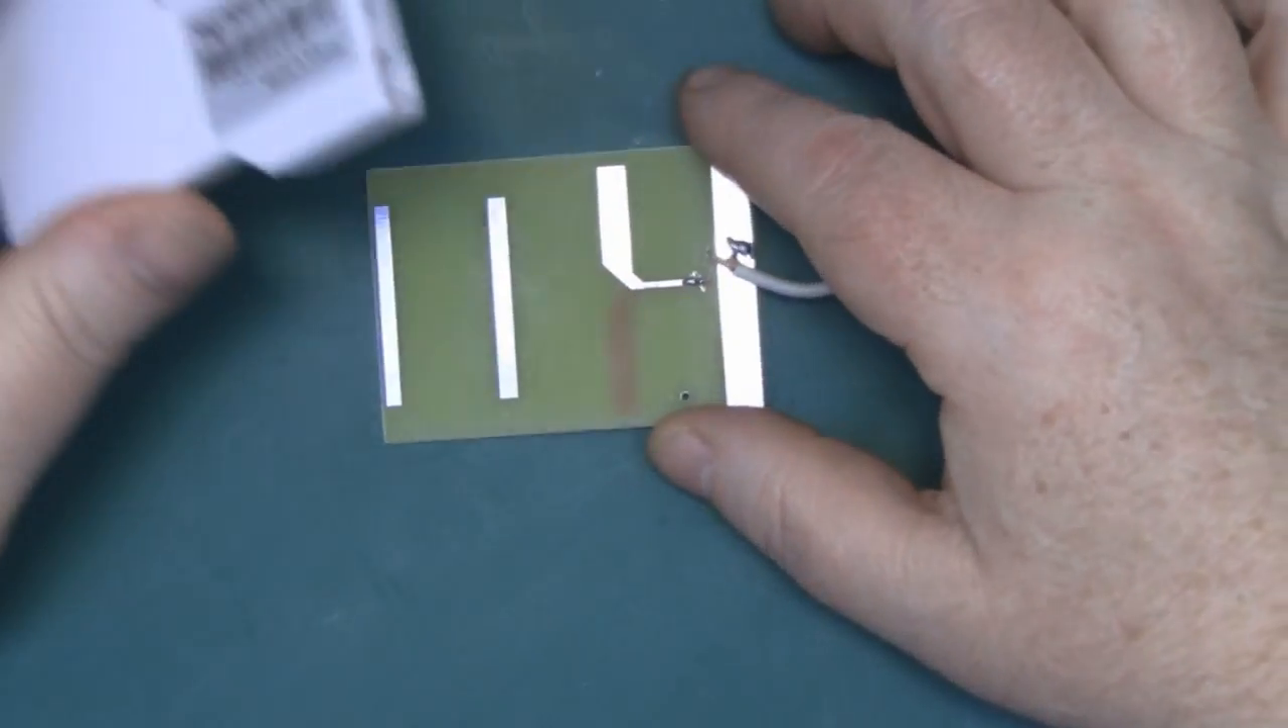So I managed to get the PCB out of the case itself the case seems to be glued down as well as clips so I managed to prise this end open and pull the PCB out.